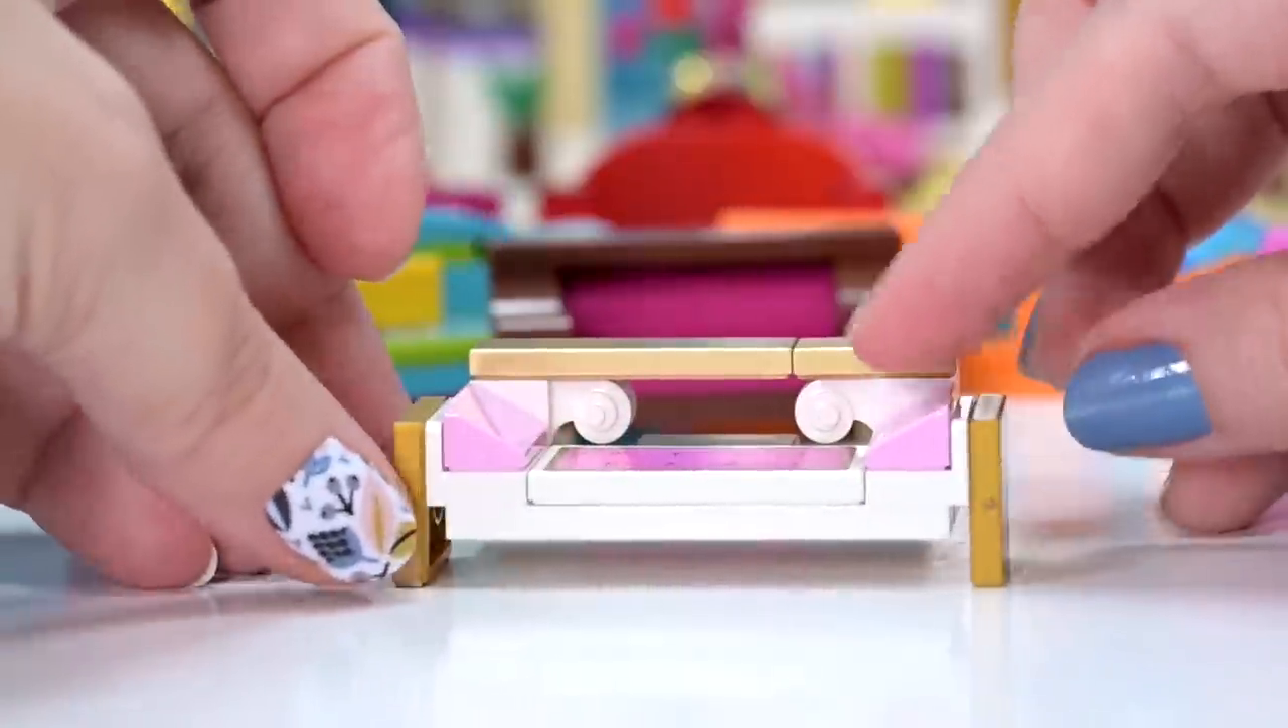And because I don't have a 6x1 tile along the top. I've just got to use a 4 and a 2. Which has a bit of a seam in it.